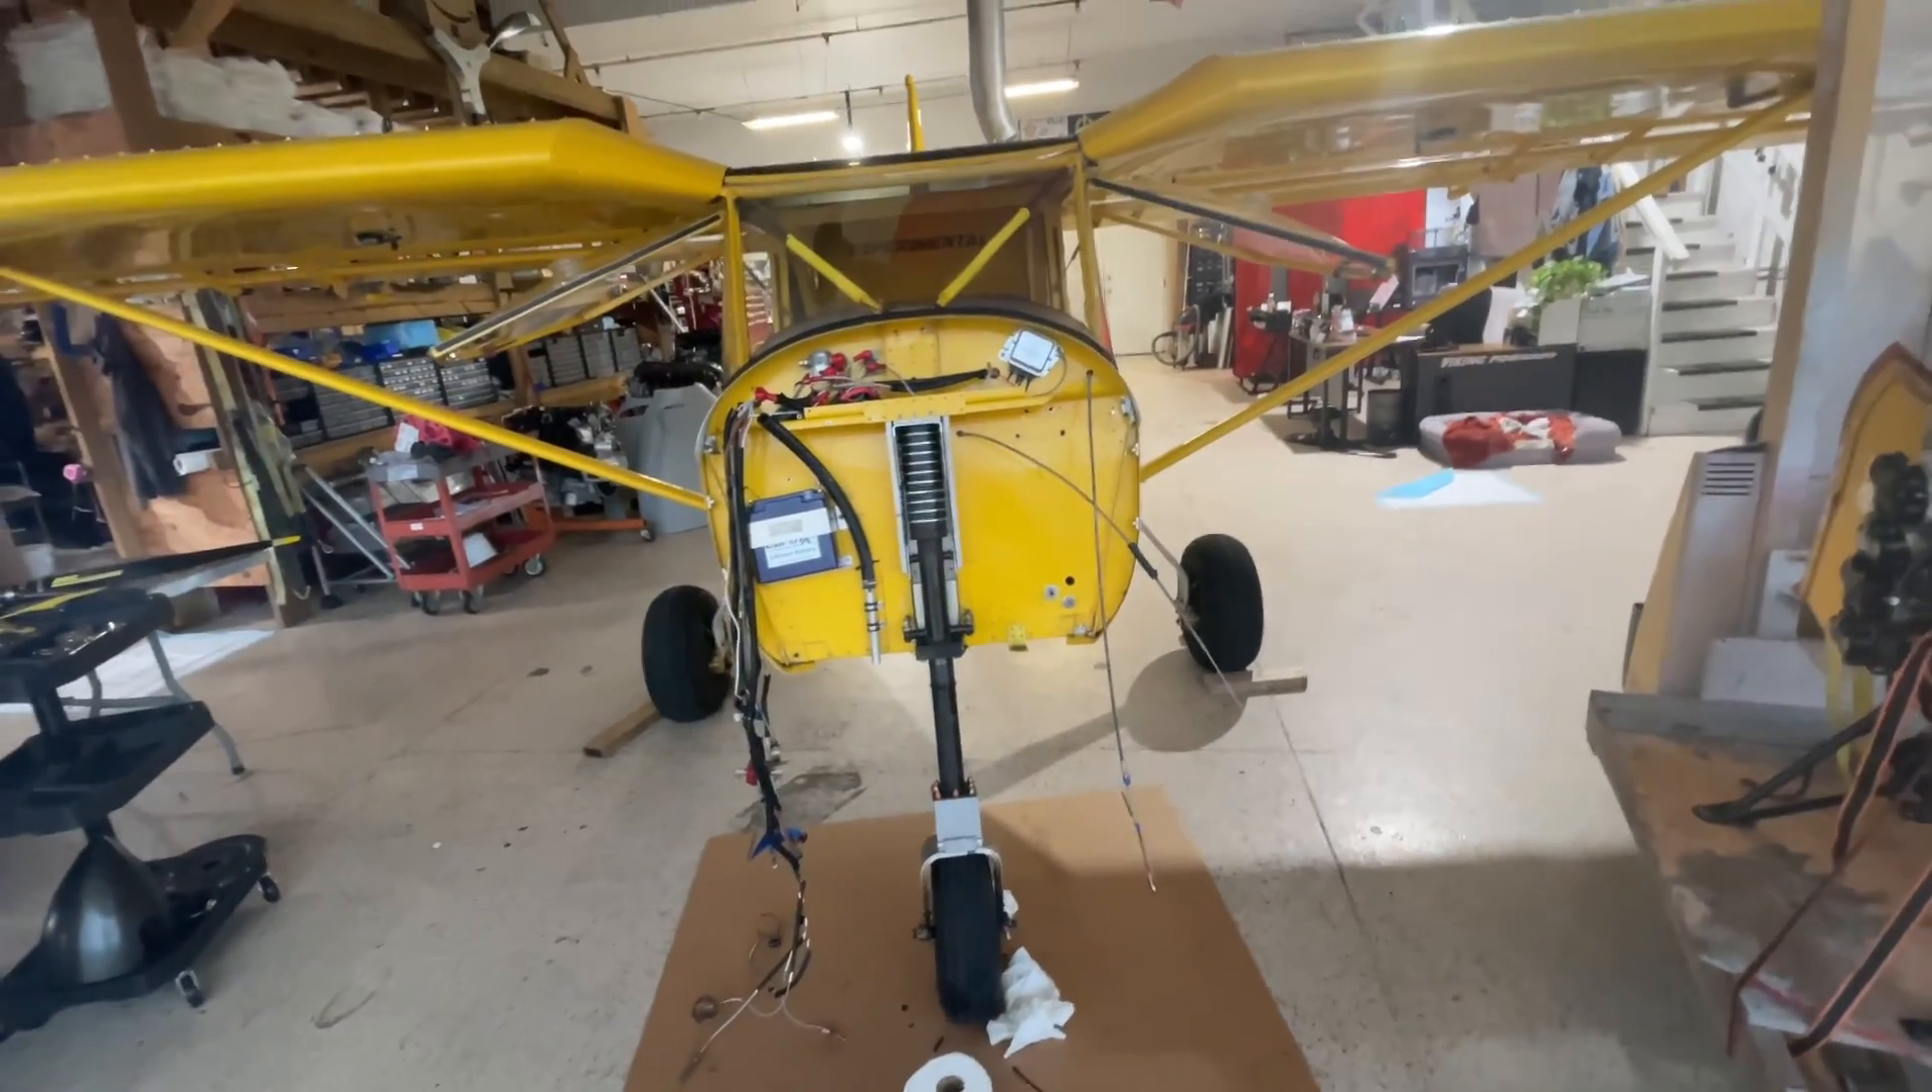We've yanked out some cables we got a few more to remove.